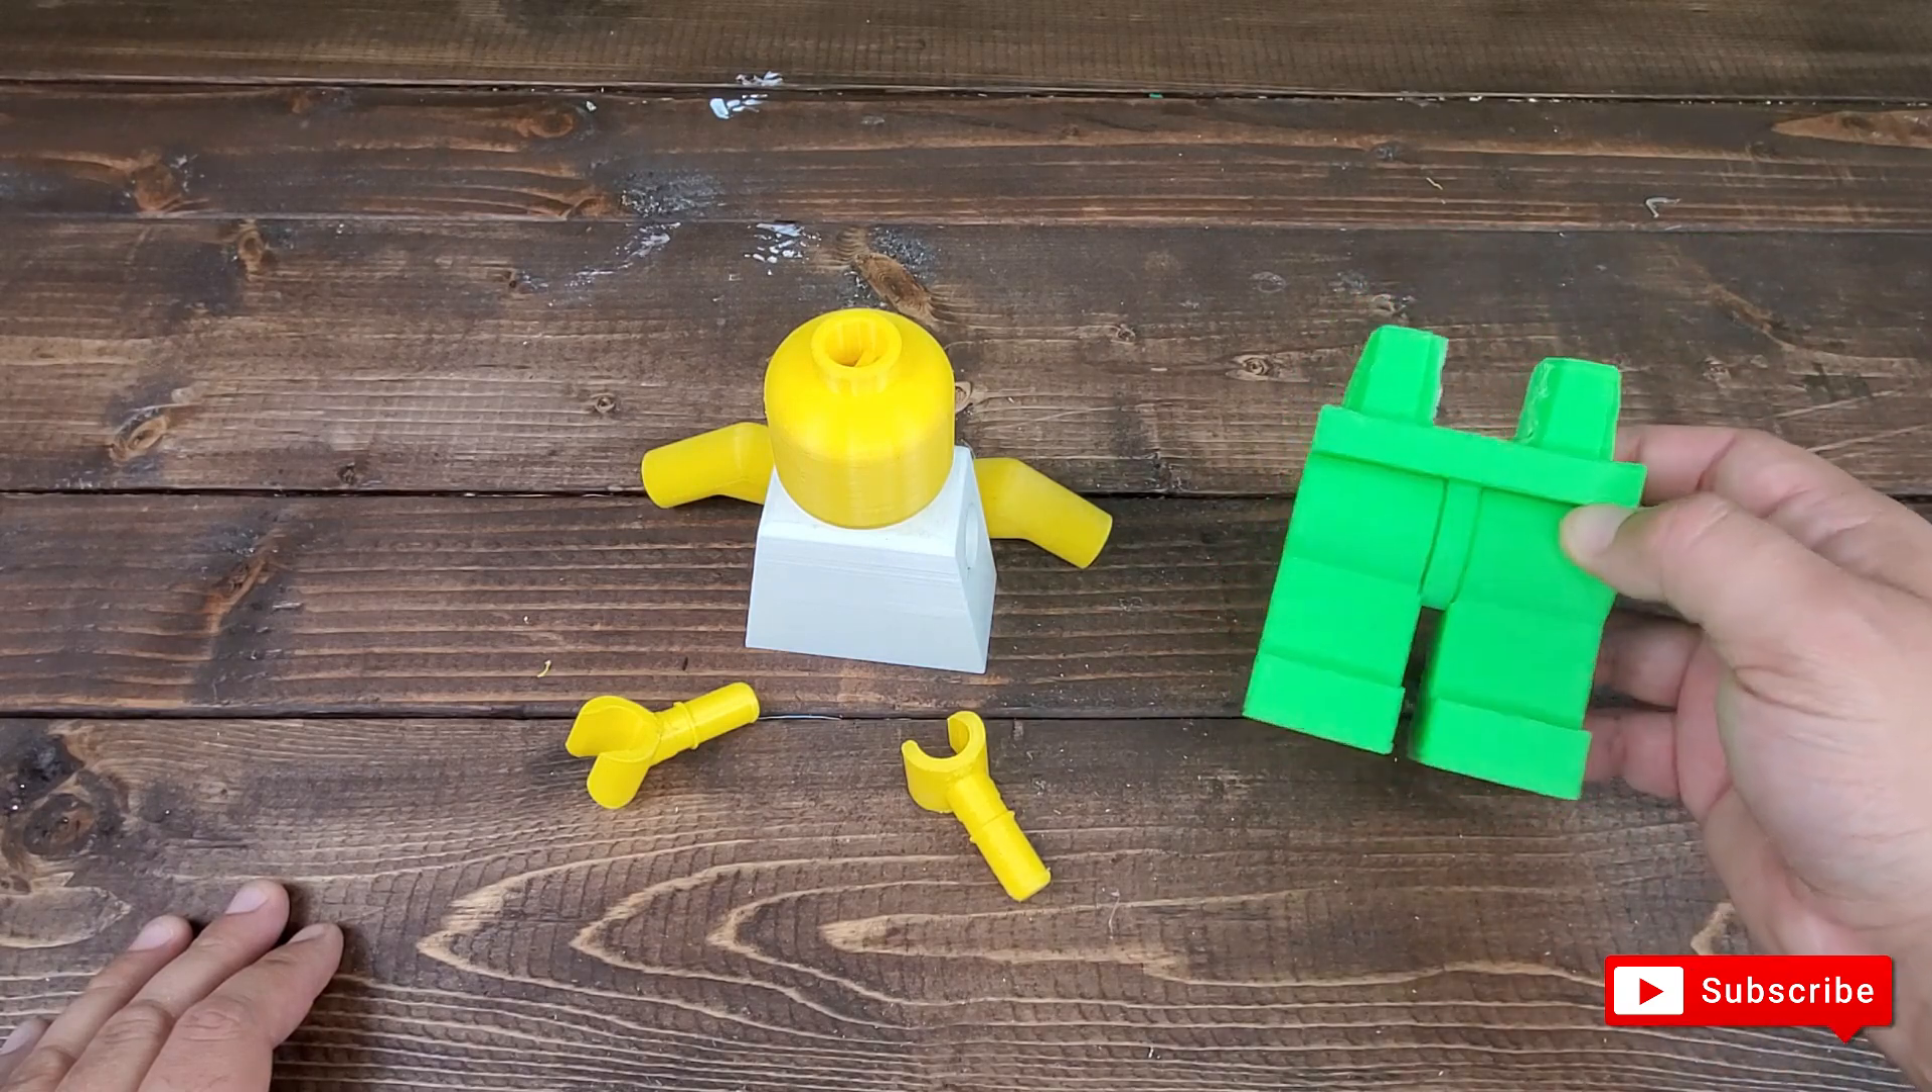Uh so i went ahead i already put the head in.